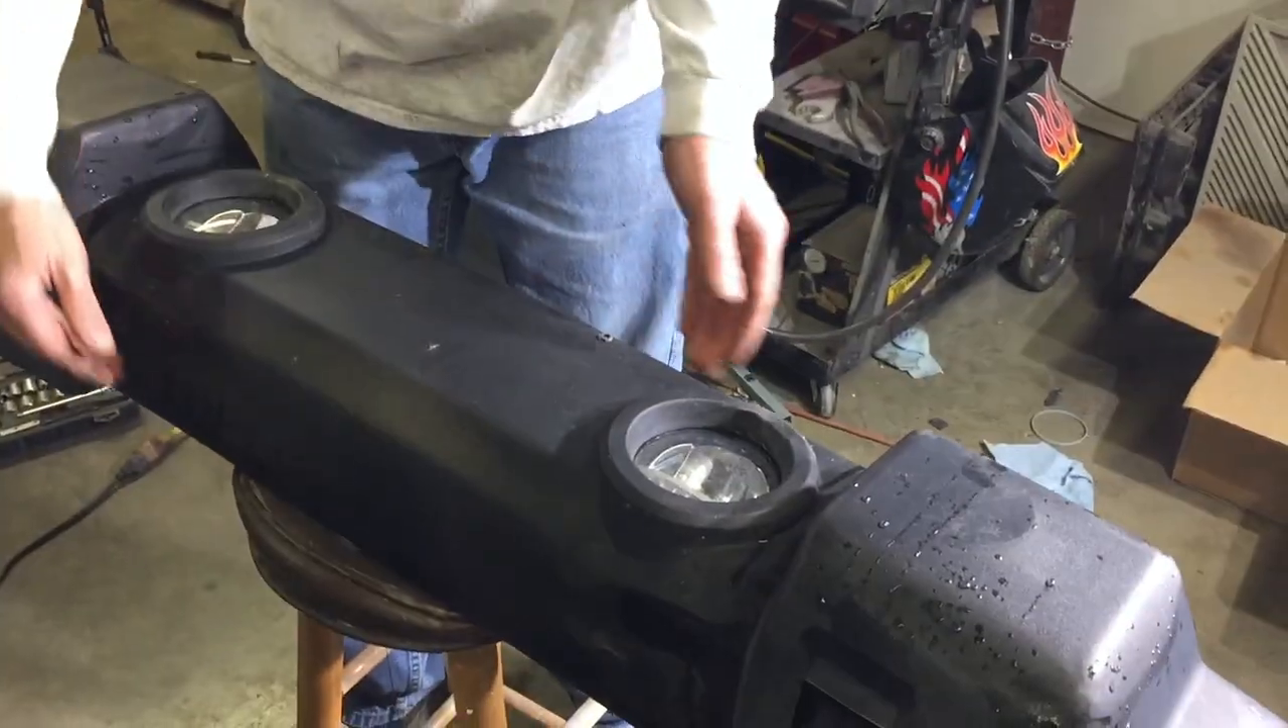And we still have to take these lights out.